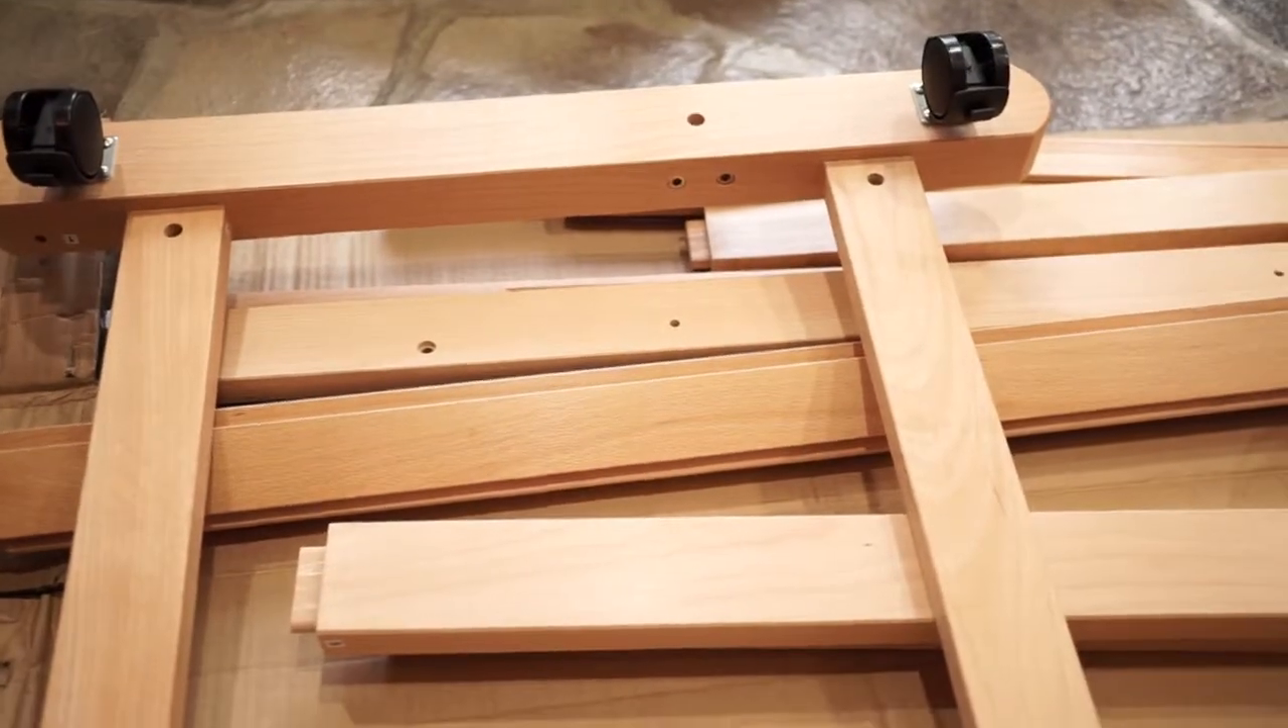So now that that is done, I have attached all the wheels to the first bottom piece.